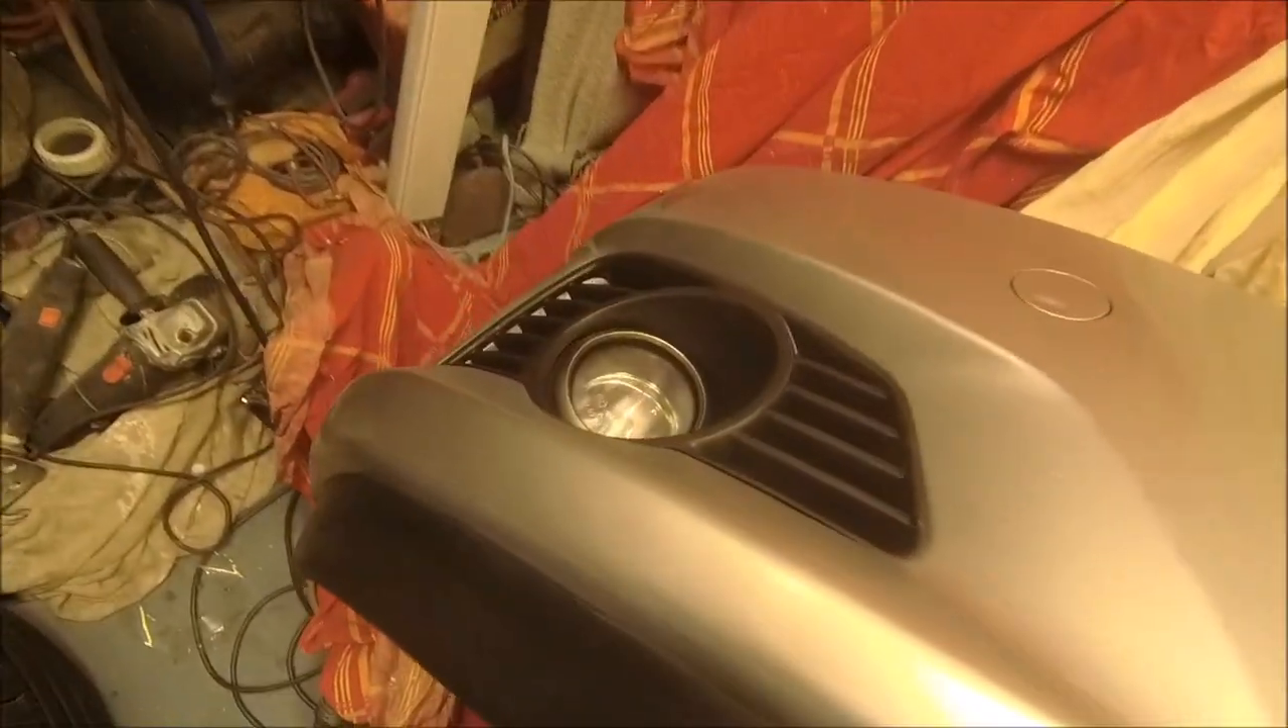So i've got the fog lights back in.